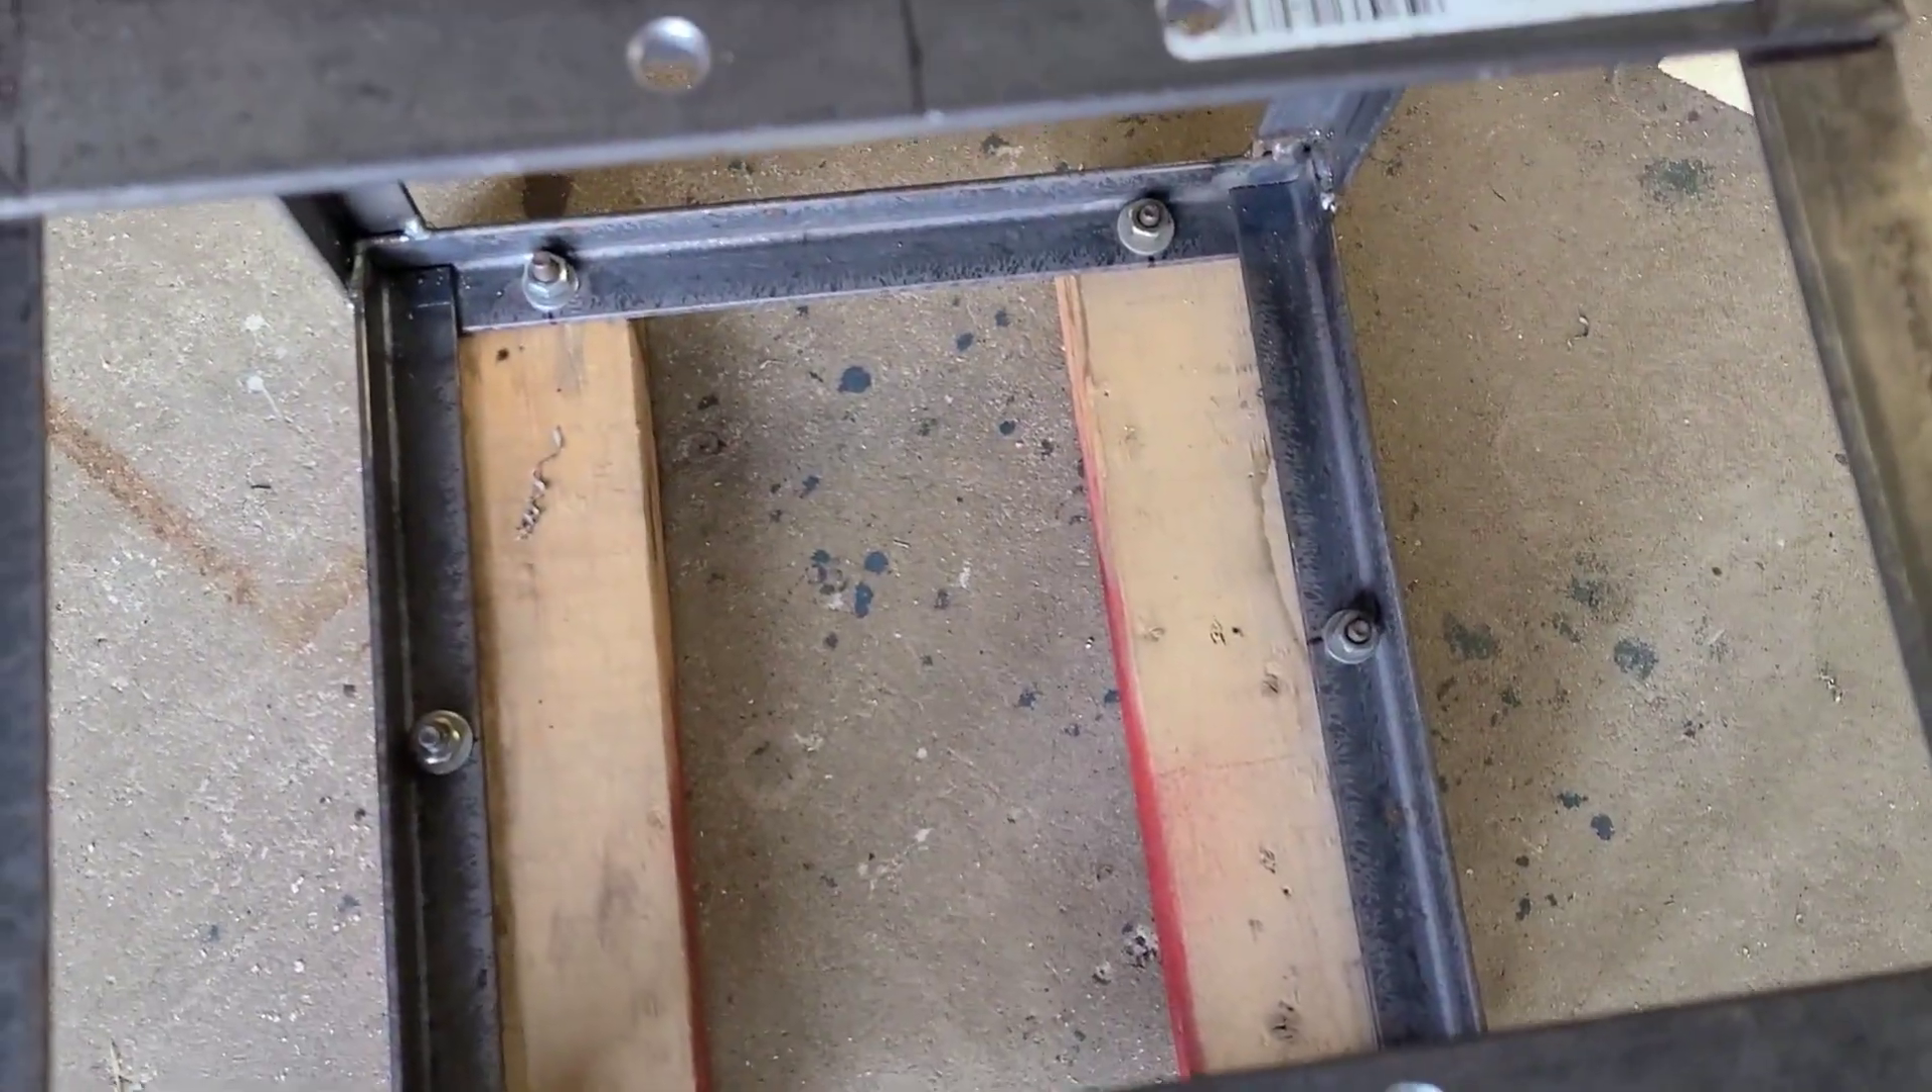I bolted in the pieces of wood.